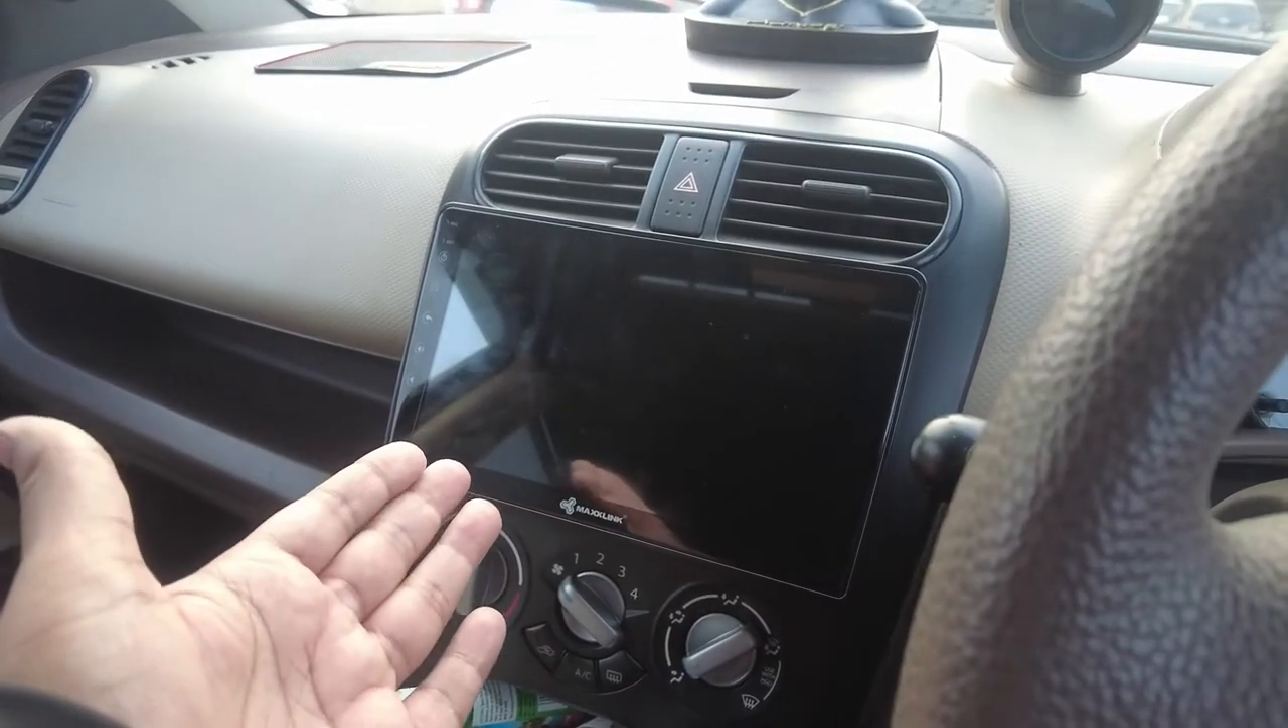फाइनली जो हमारा एंड्रोइड लगना था वो इस्टॉल हो चुका है।